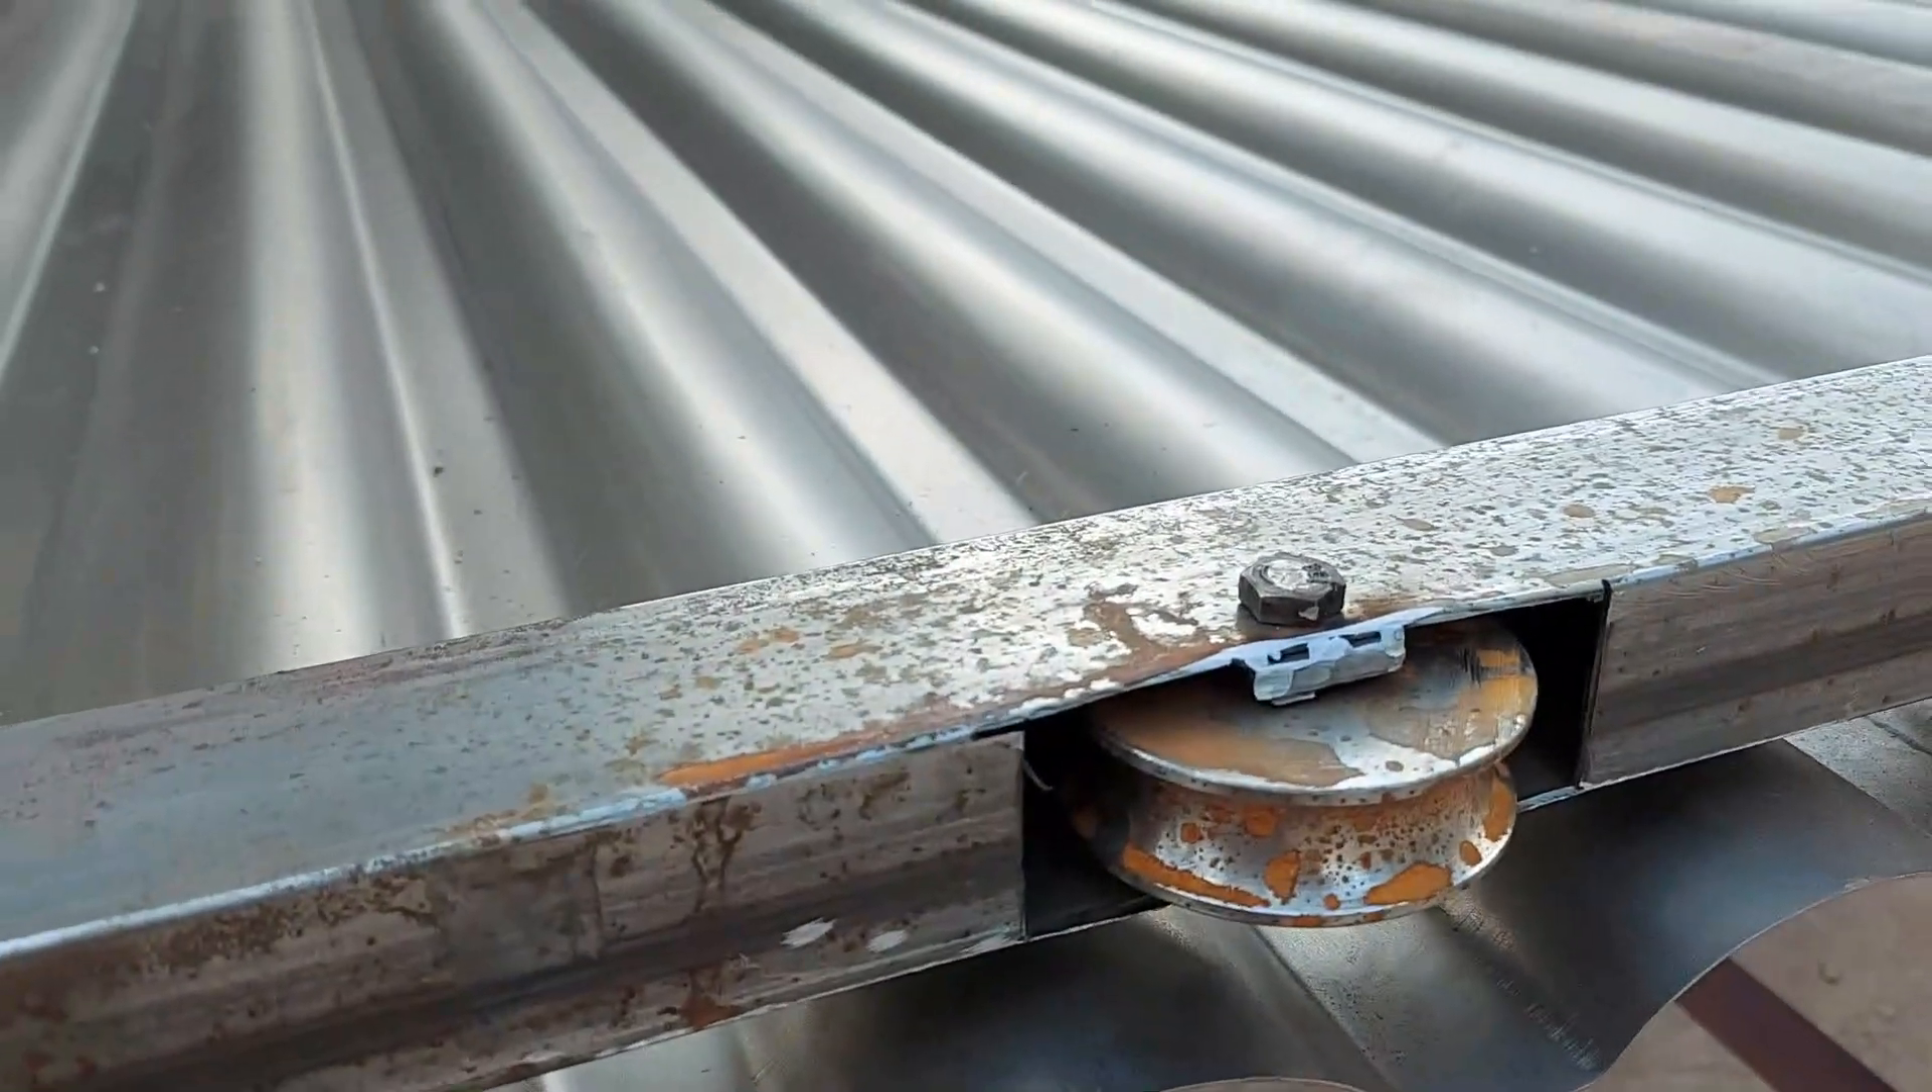Aqui eu já instalei a roldana, tá?